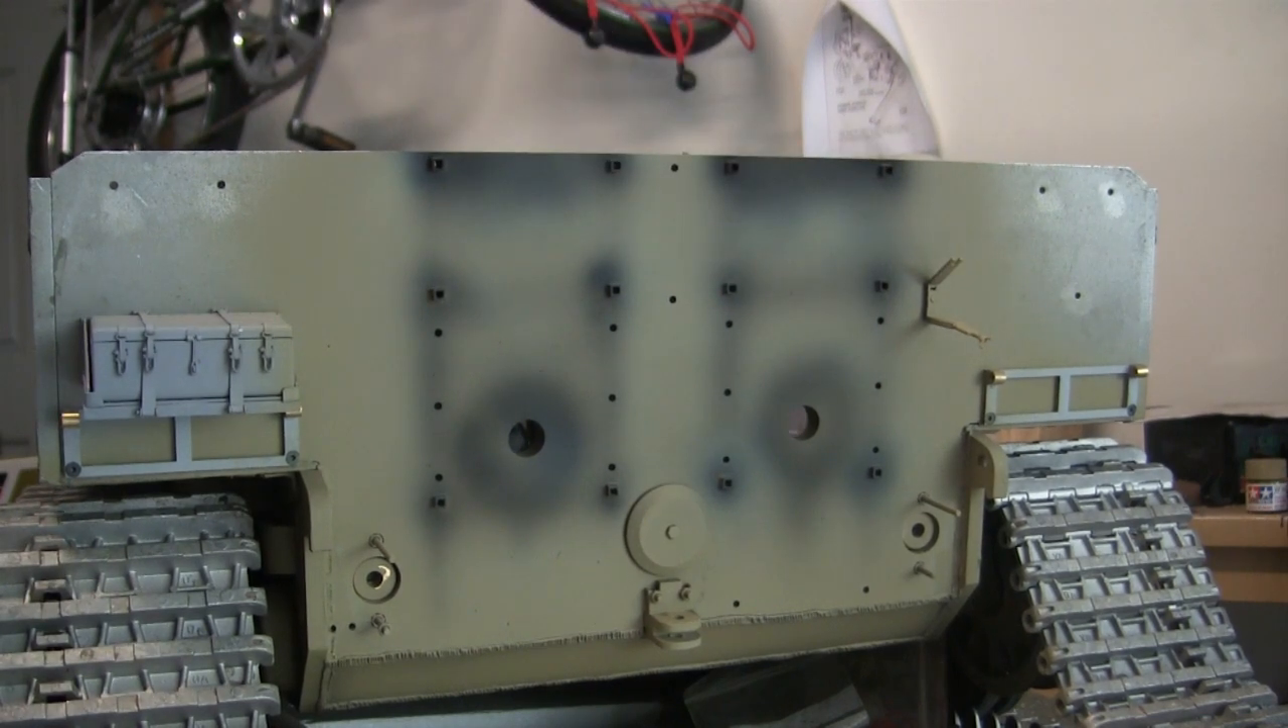And here's the rear plate of the model just before the installation of the exhaust manifold system.